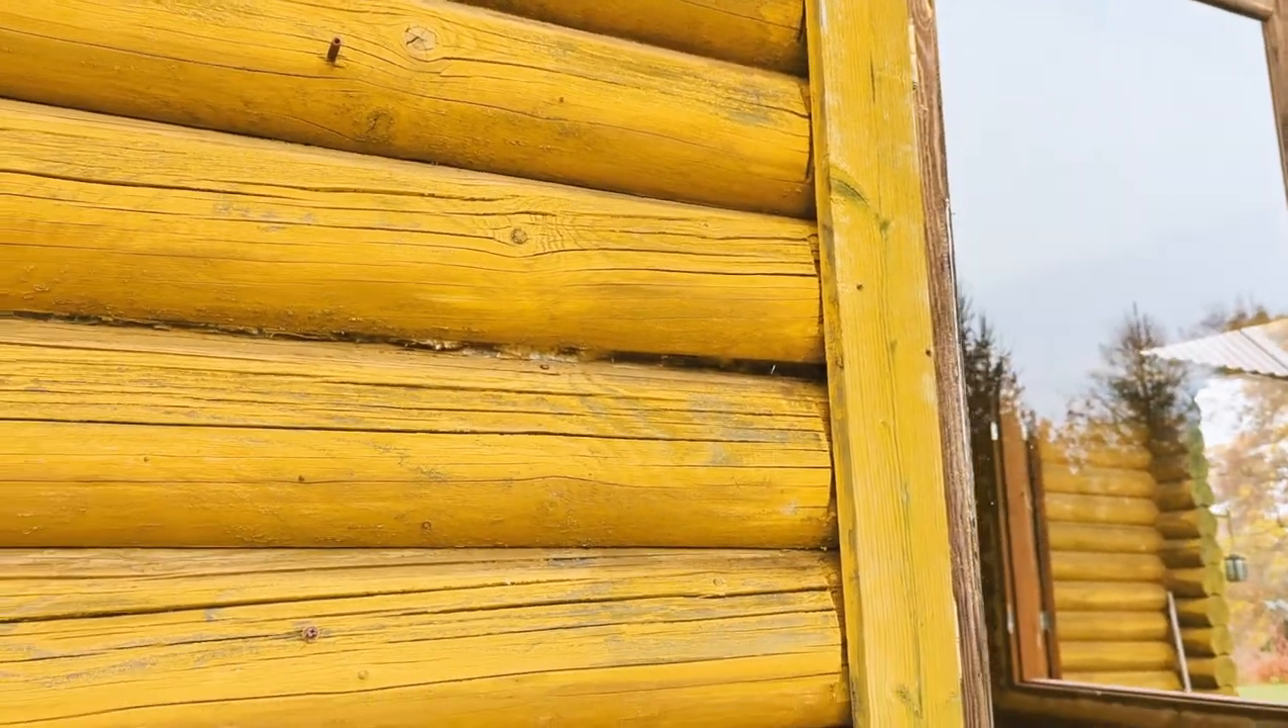Let's take a look outside as well and you can see a really big gap between those two logs.